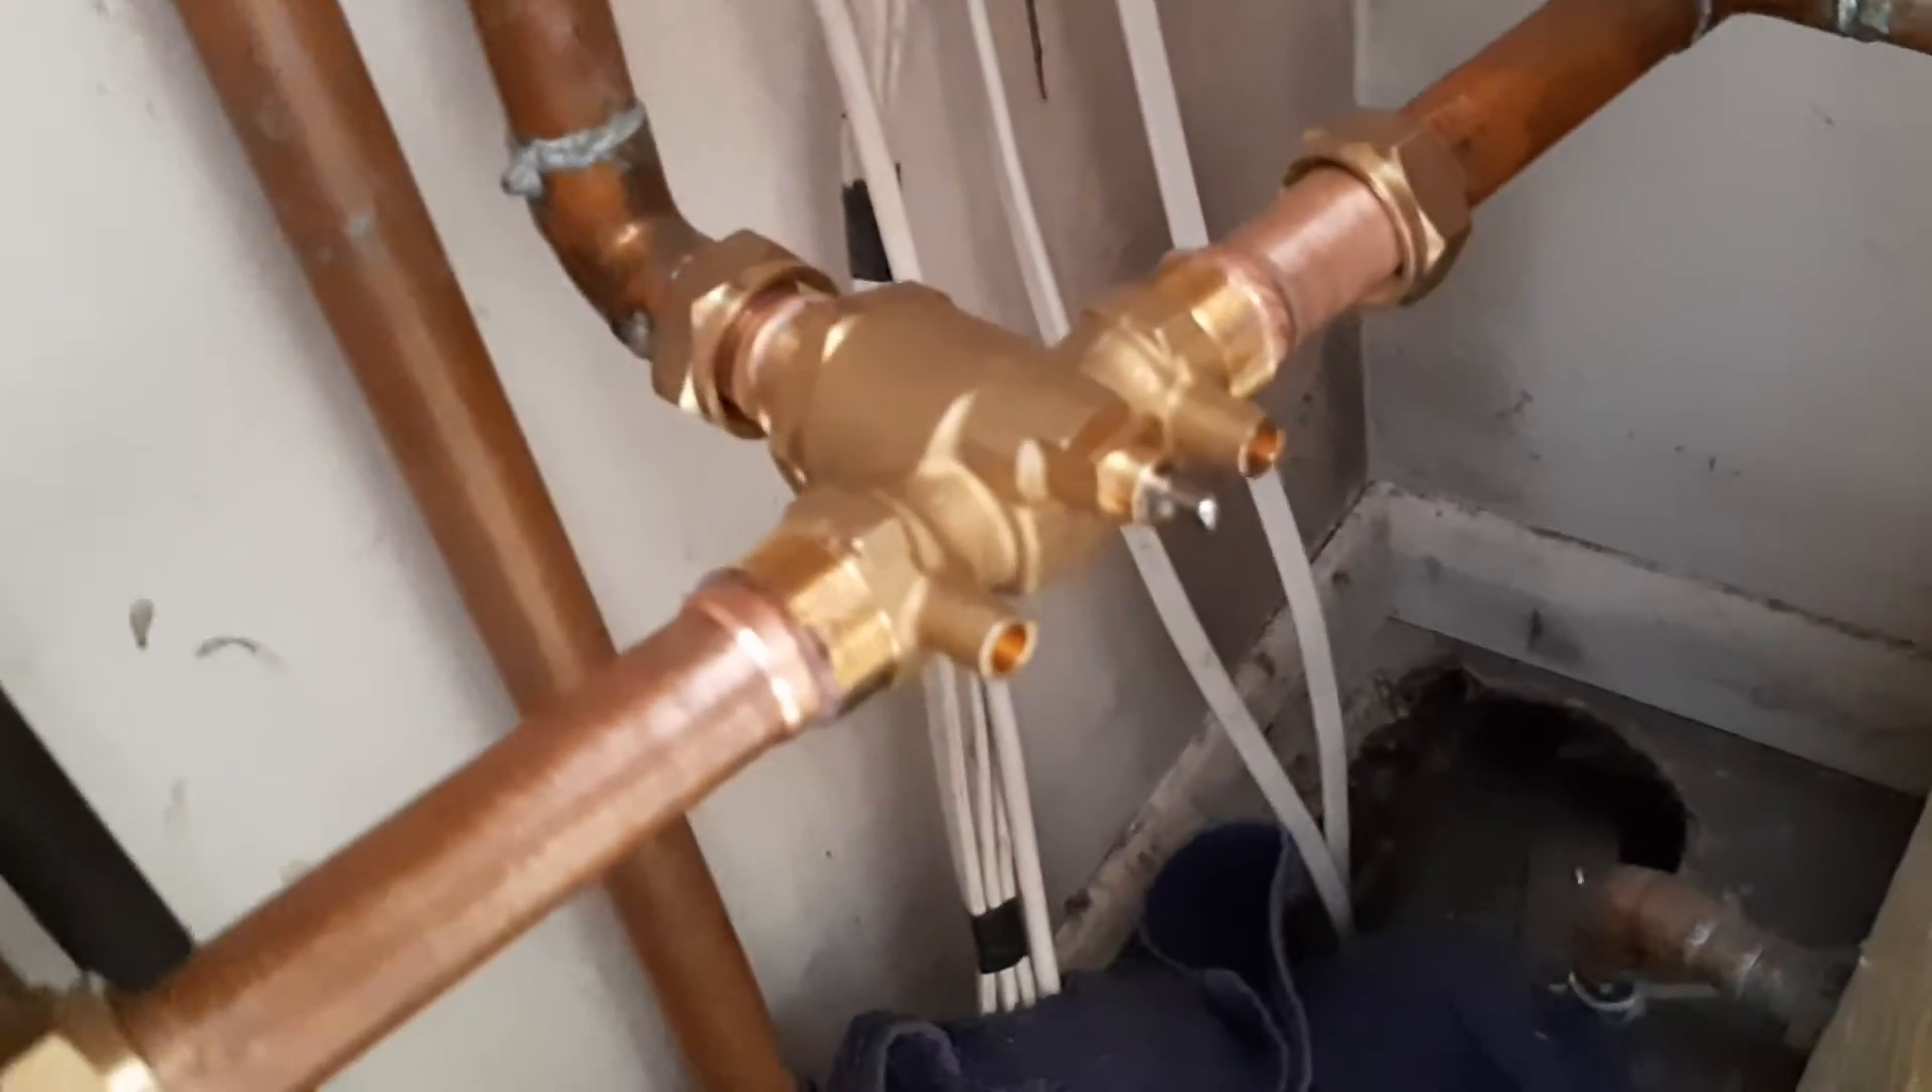I've got the valve back in place.